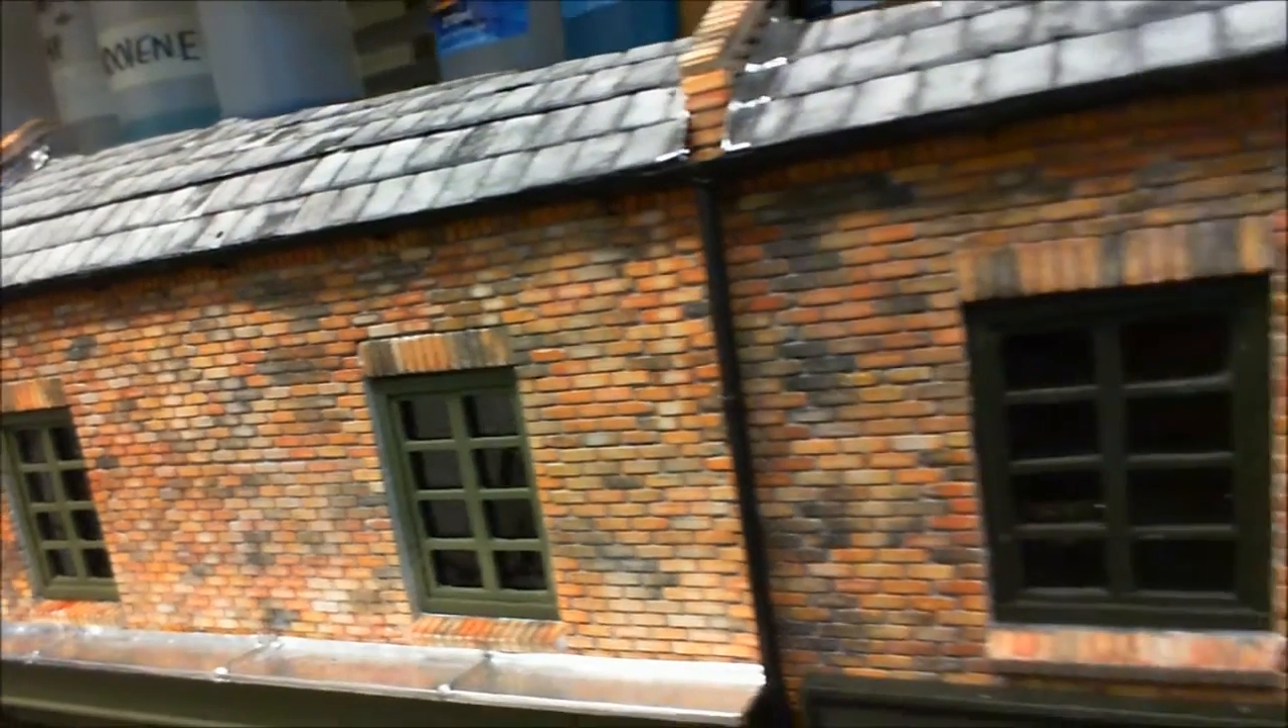The windows have all been set in place and fixed they're glazed as you can see by the reflection.